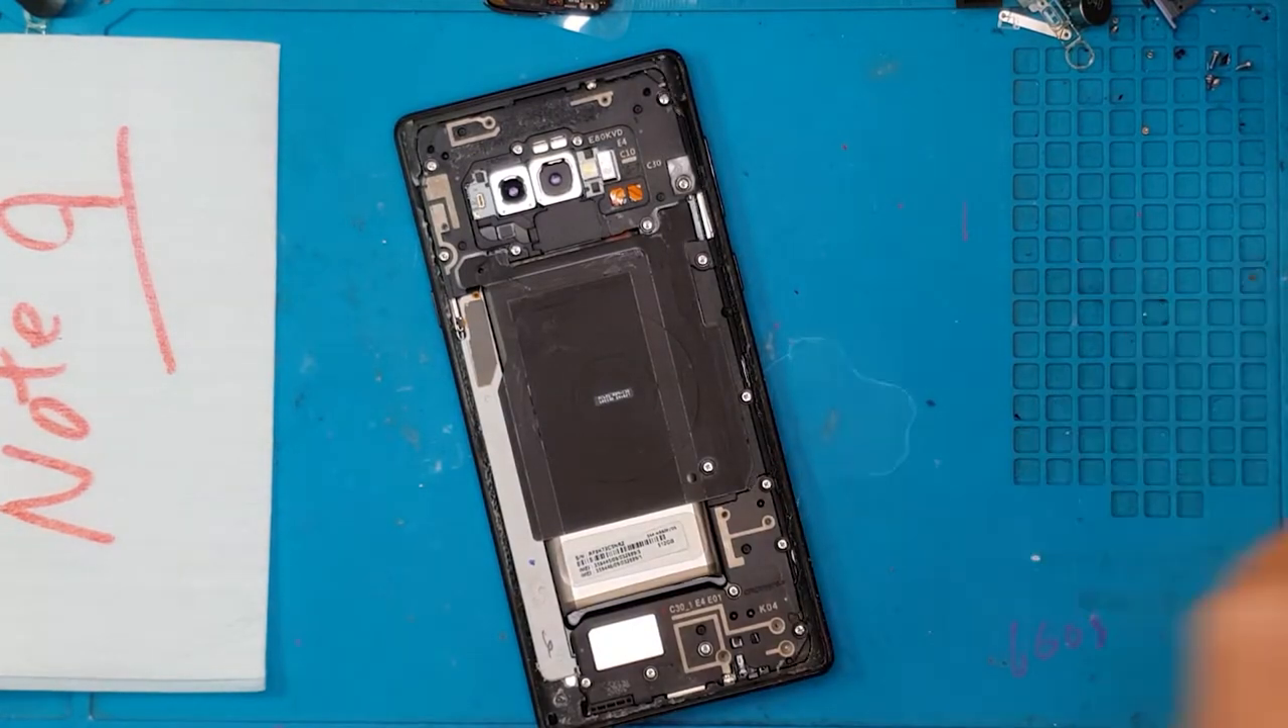So the back cover is now off the device, so we're gonna remove the screws that are attached to the shroud for the motherboard.